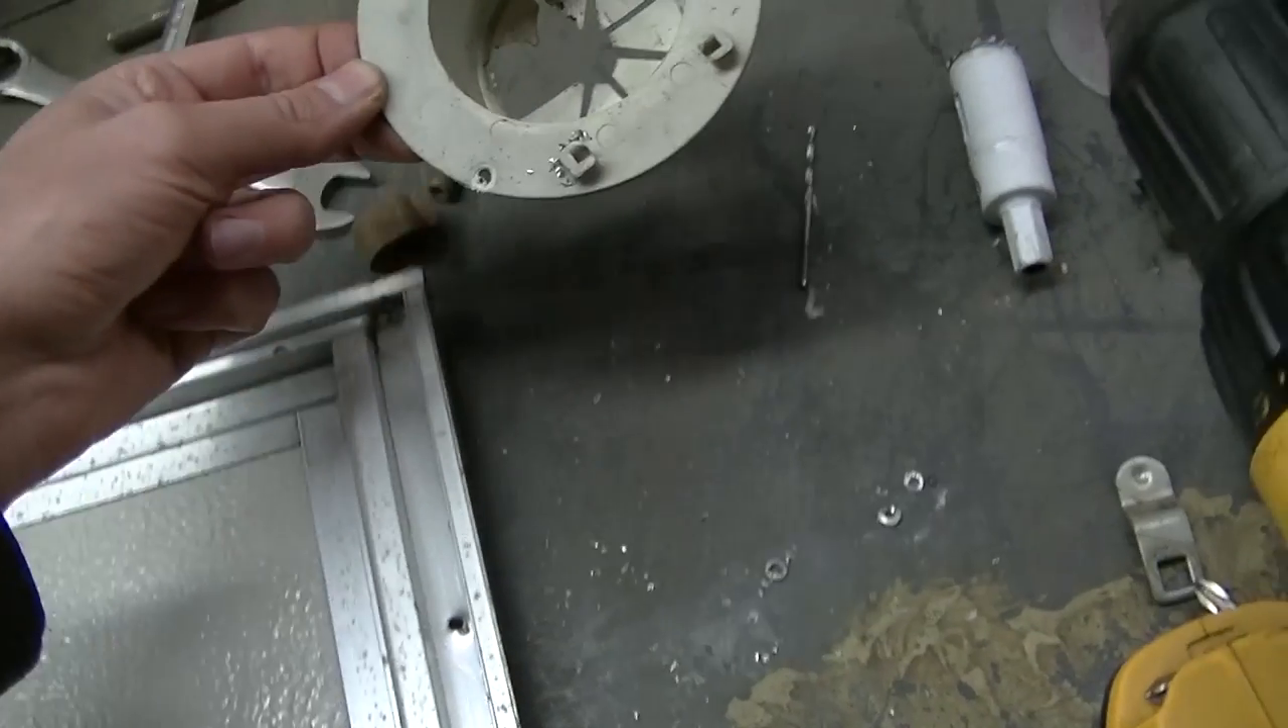Okay so I just finished drilling My rivets out And got this old piece off.